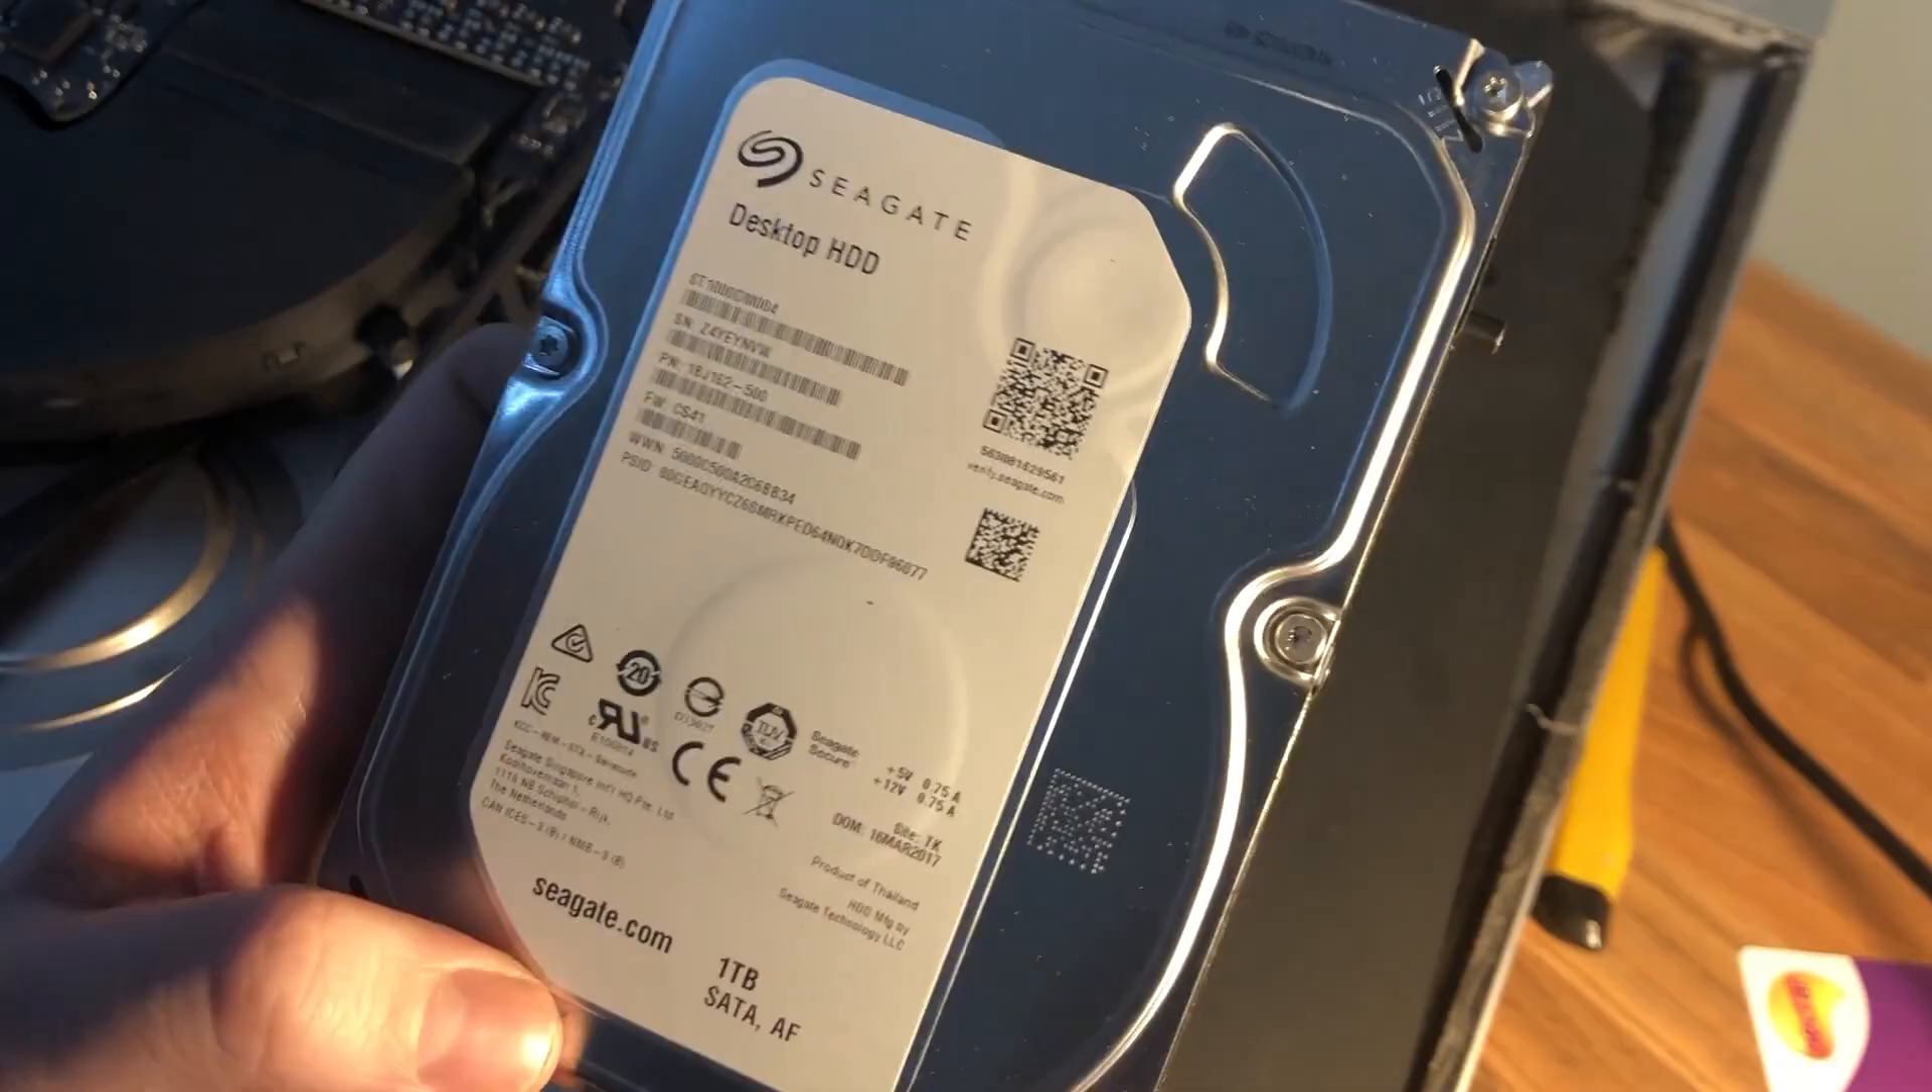There you have it that's the hard drive removed.